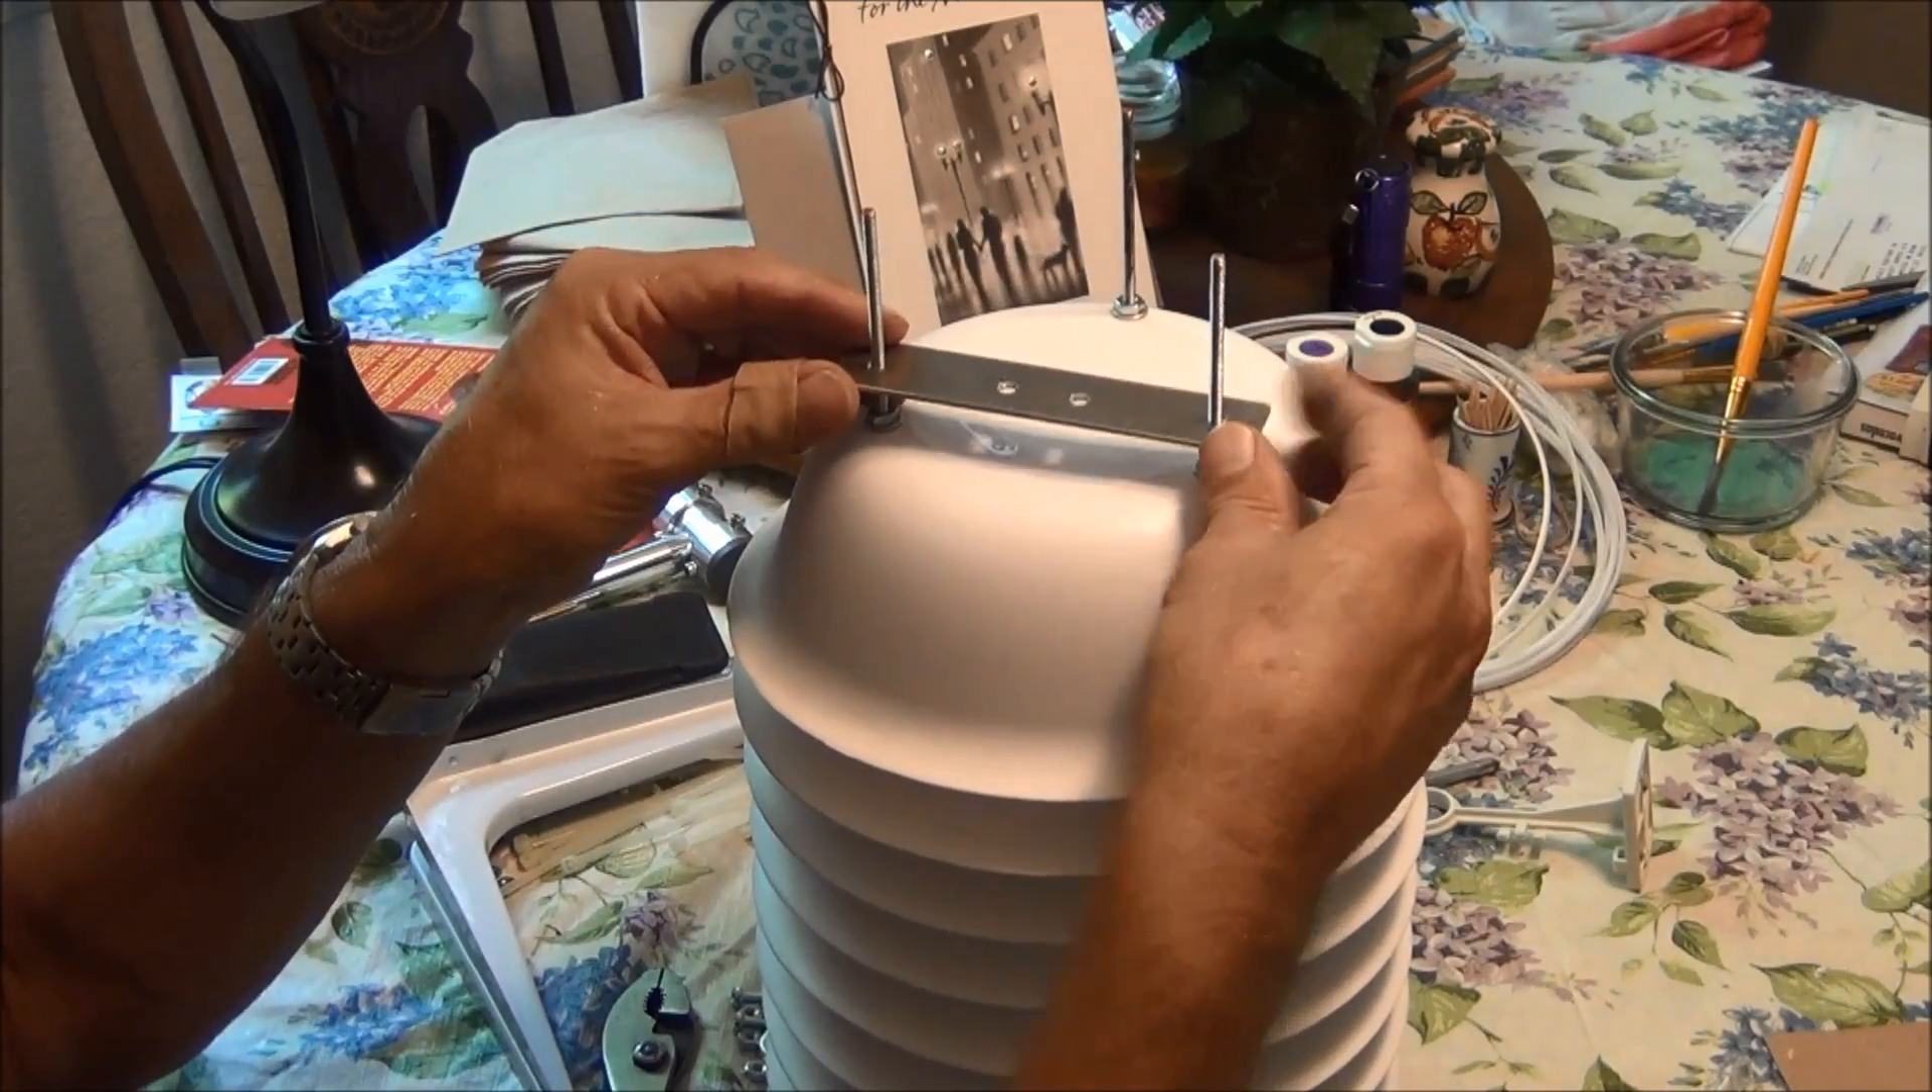I went ahead and made a metal plate. It has holes that these bolts can go through.